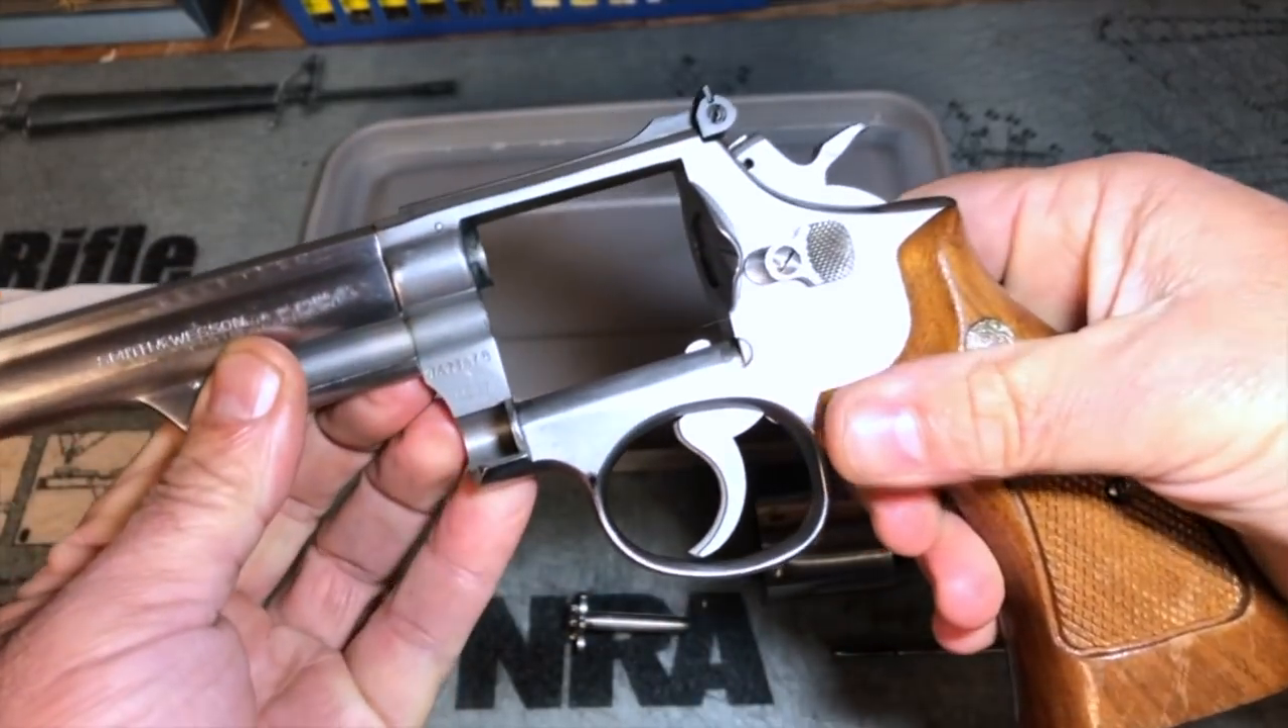And the frame is all reassembled. The grip panels are reinstalled and everything not only appears to be working properly but it feels much much better.